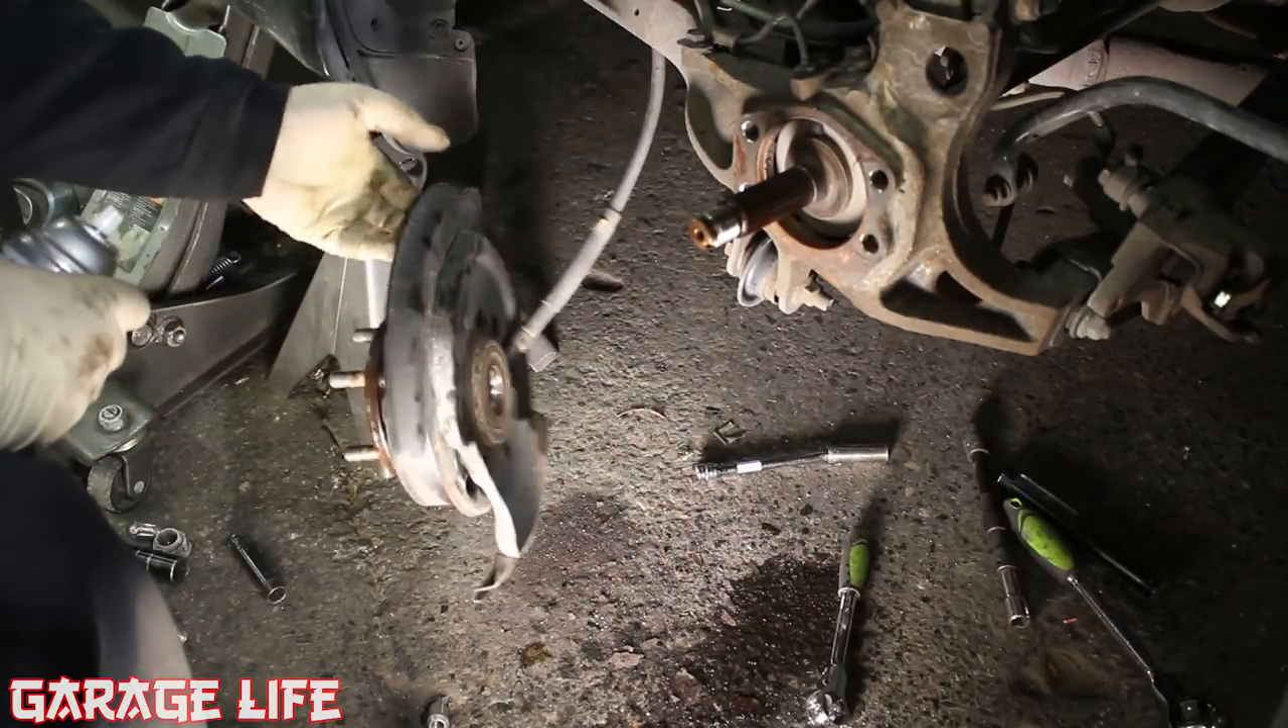I got the wheel bearing off but it's still attached to the parking brake assembly.